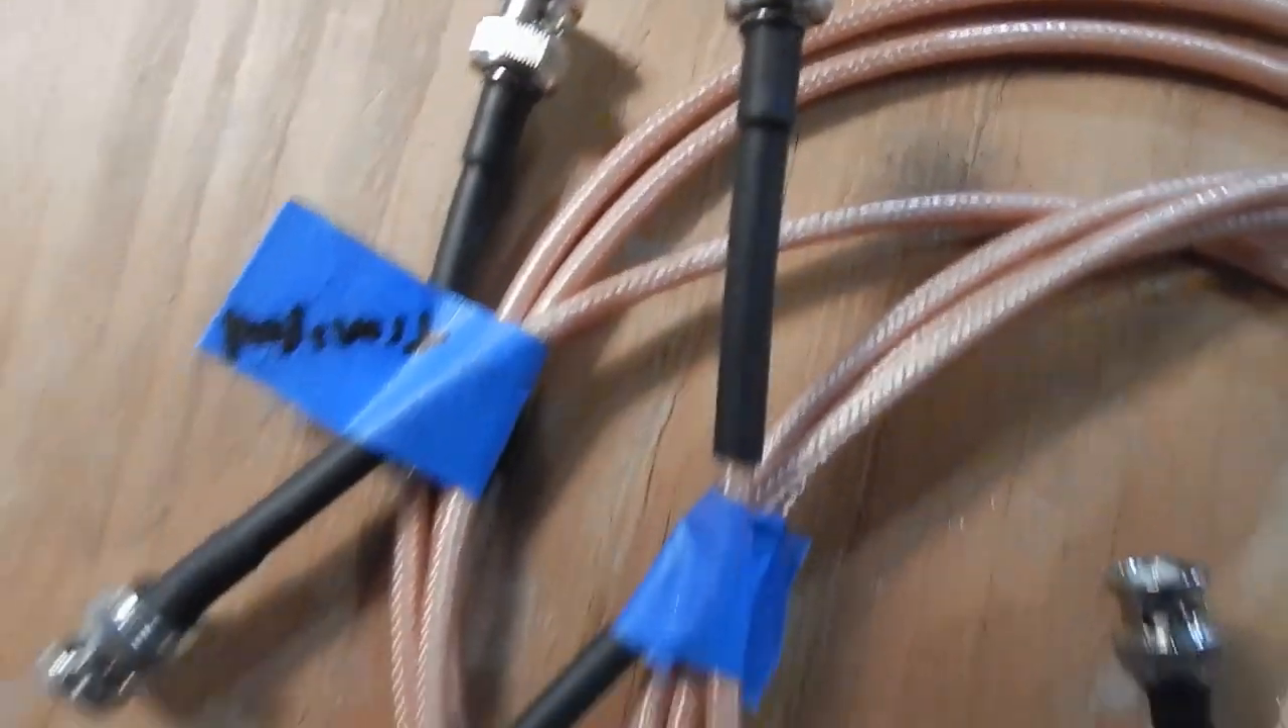I've got the uh coax terminations done with my BNC connectors.